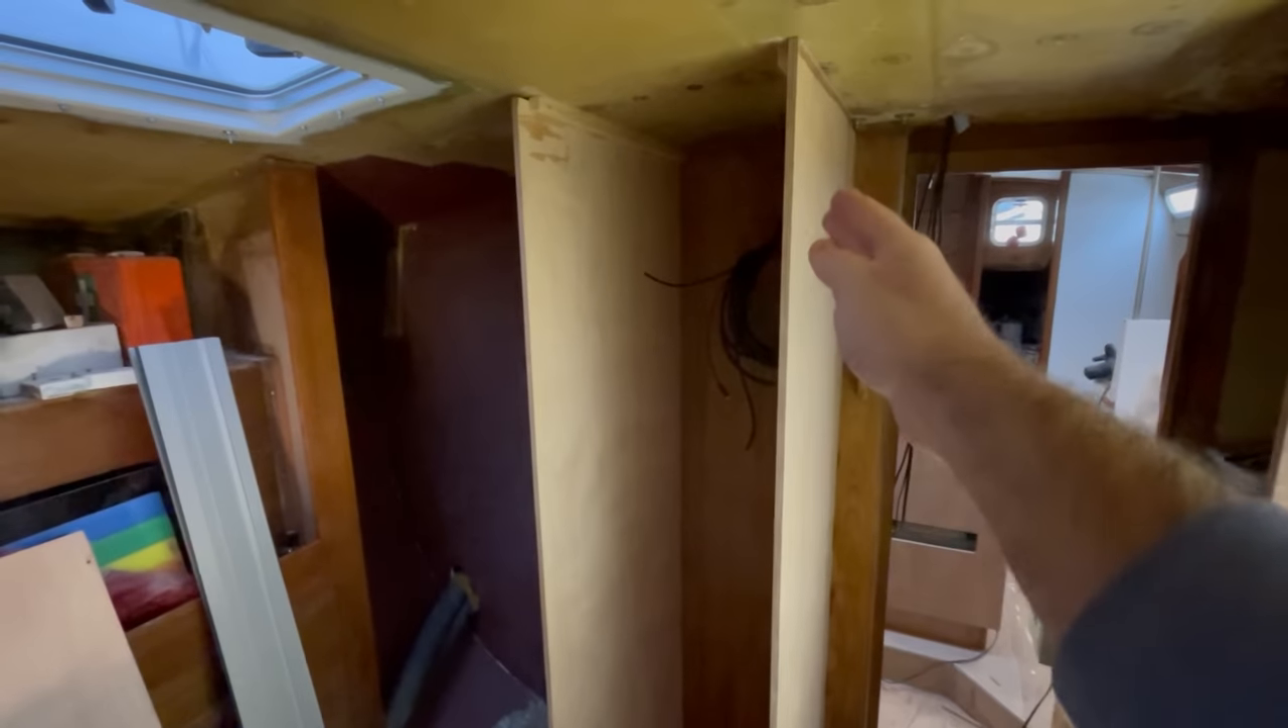After everybody's favorite a little bit of oh glorious sanding and some general fiddling about I've now got the two sides of the drawer section mounted in place.